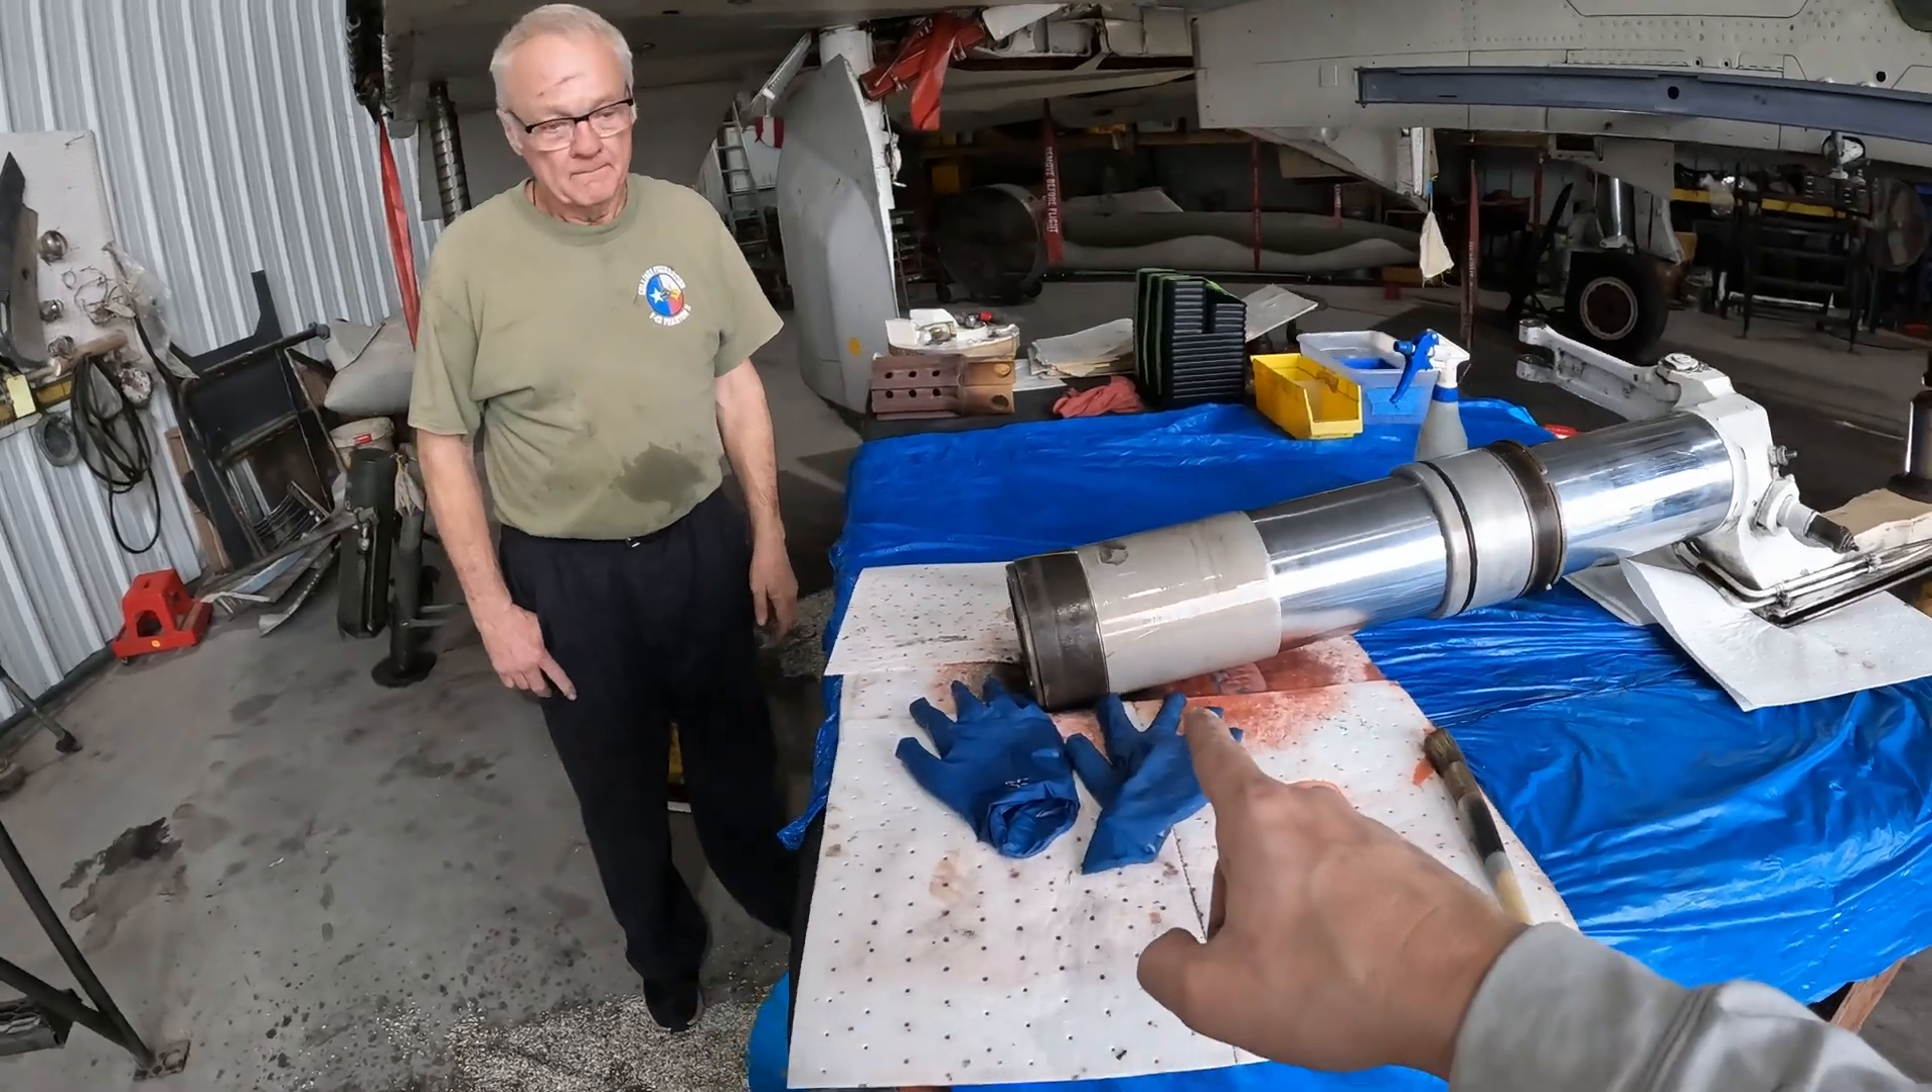We got the lower half of the strut out.